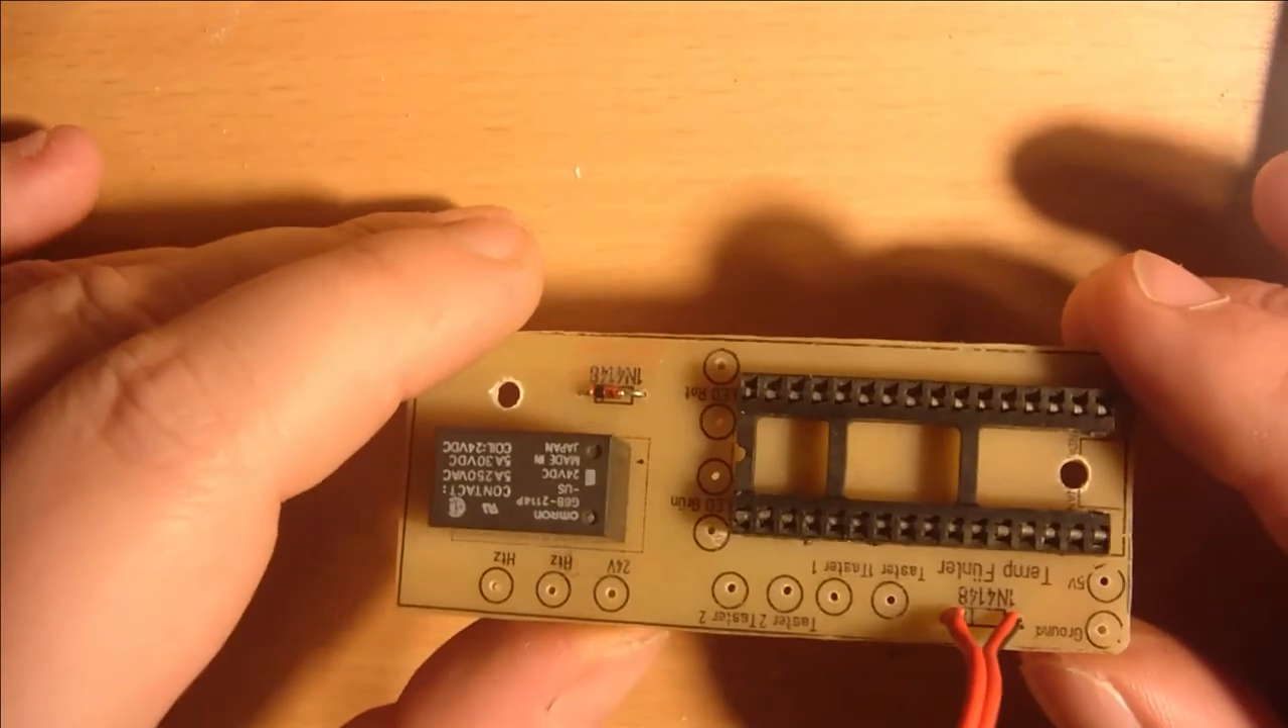Ich habe jetzt hier nochmal die Löcher gebohrt und auch den Rest schon mal bestückt.